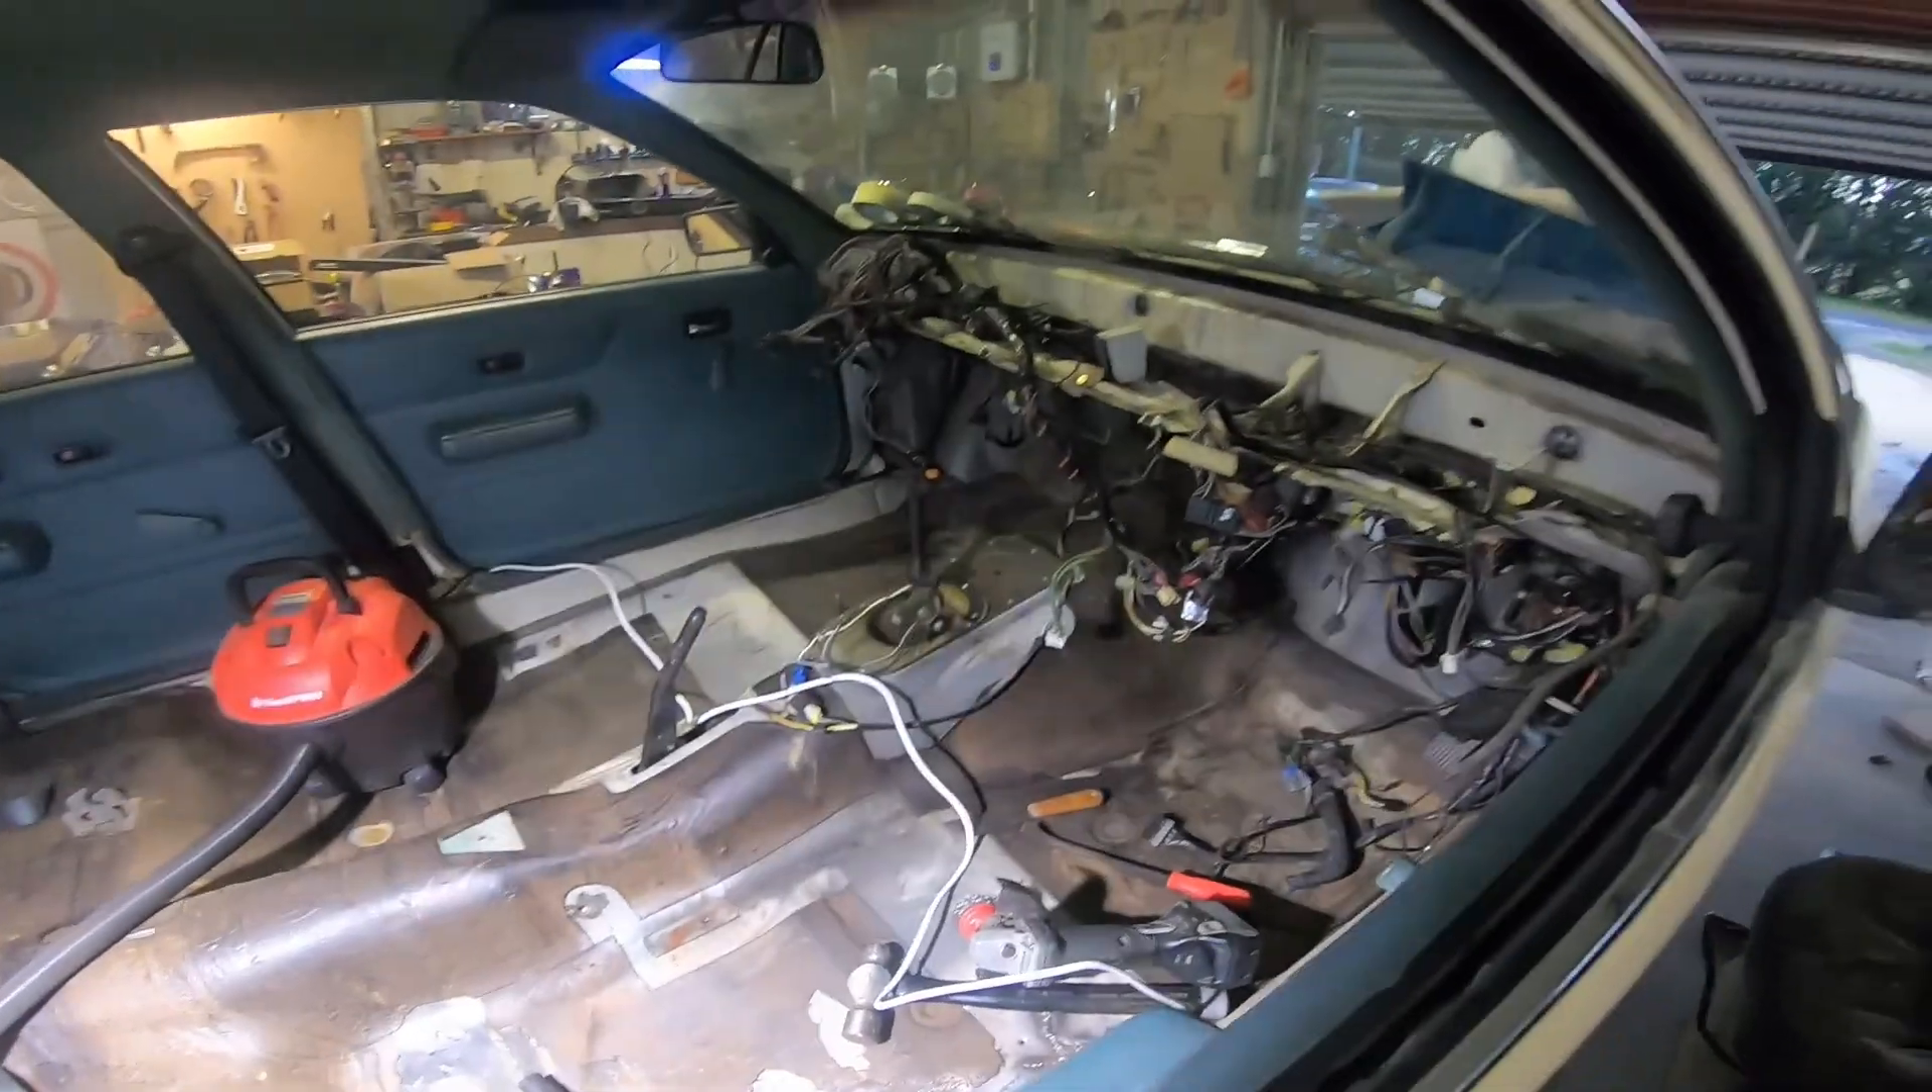I've got all the interior stripped out now.